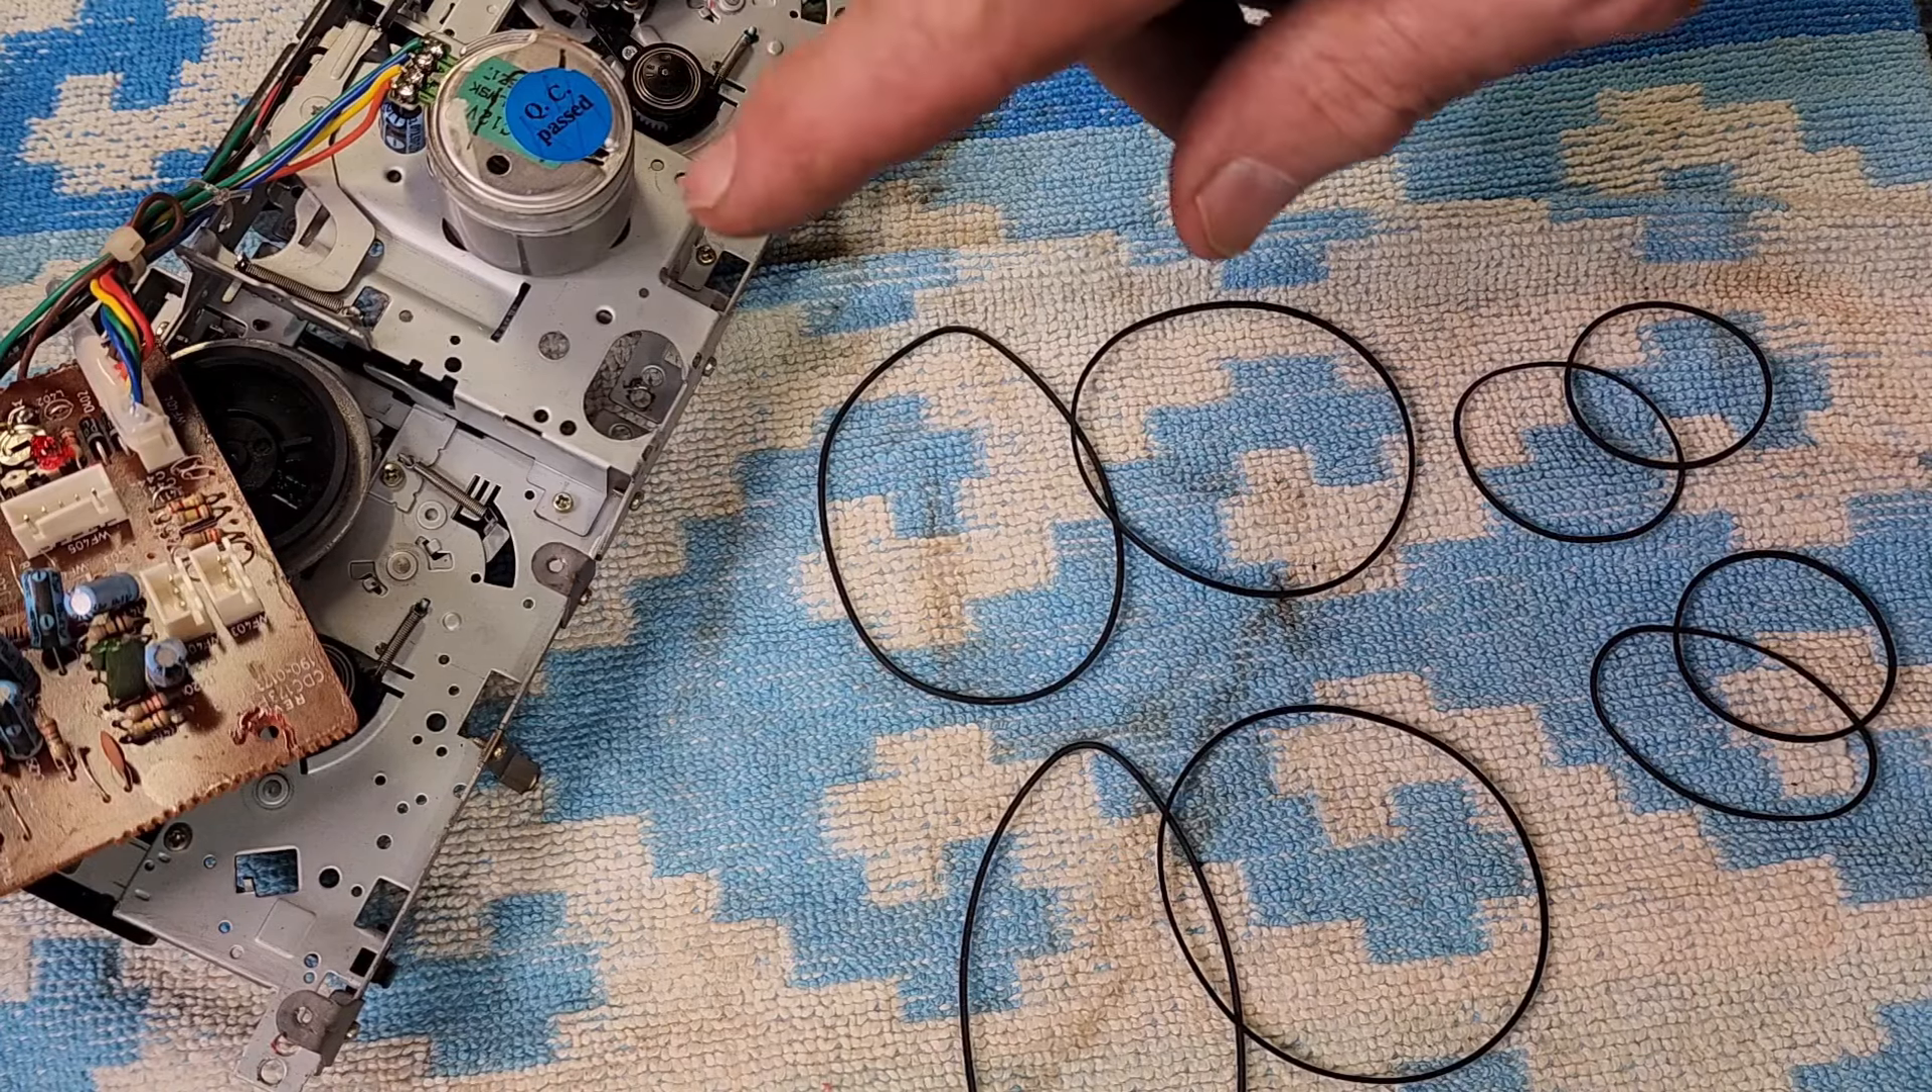So, we just need to put the belts back on and reassemble this.